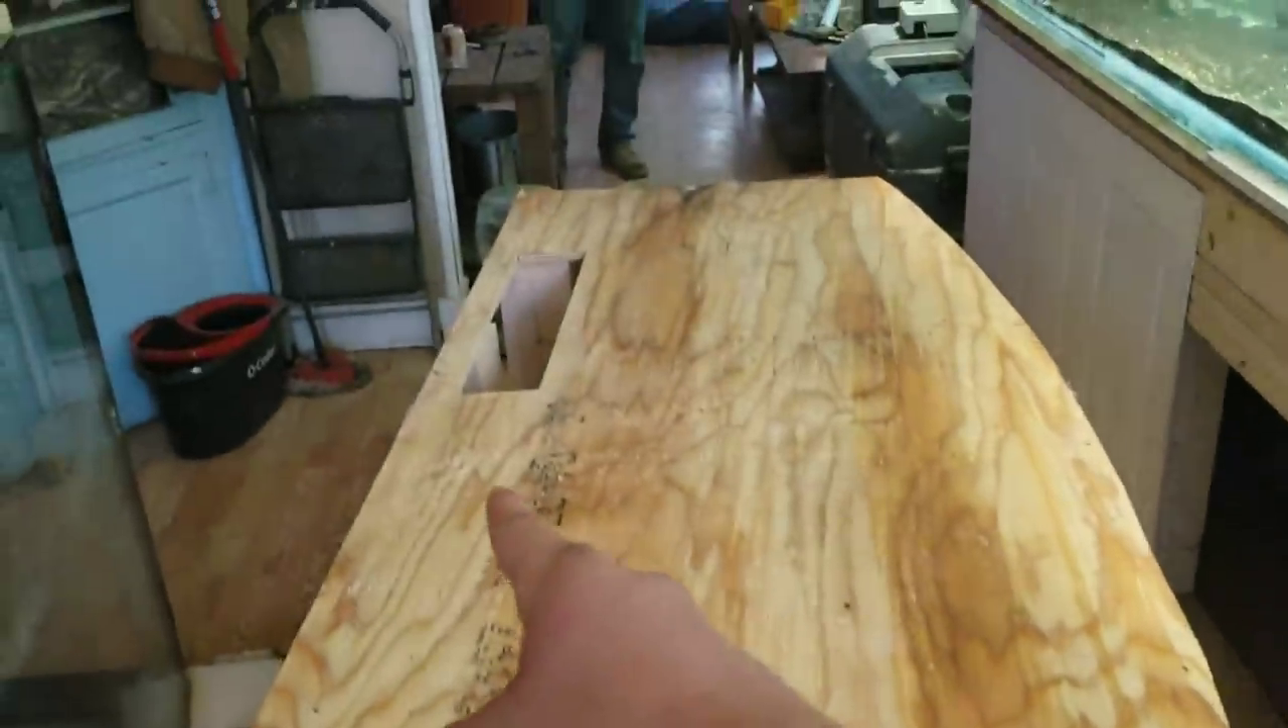We screwed down the plywood. We cut the hole for the overflows. Now the stand is complete.